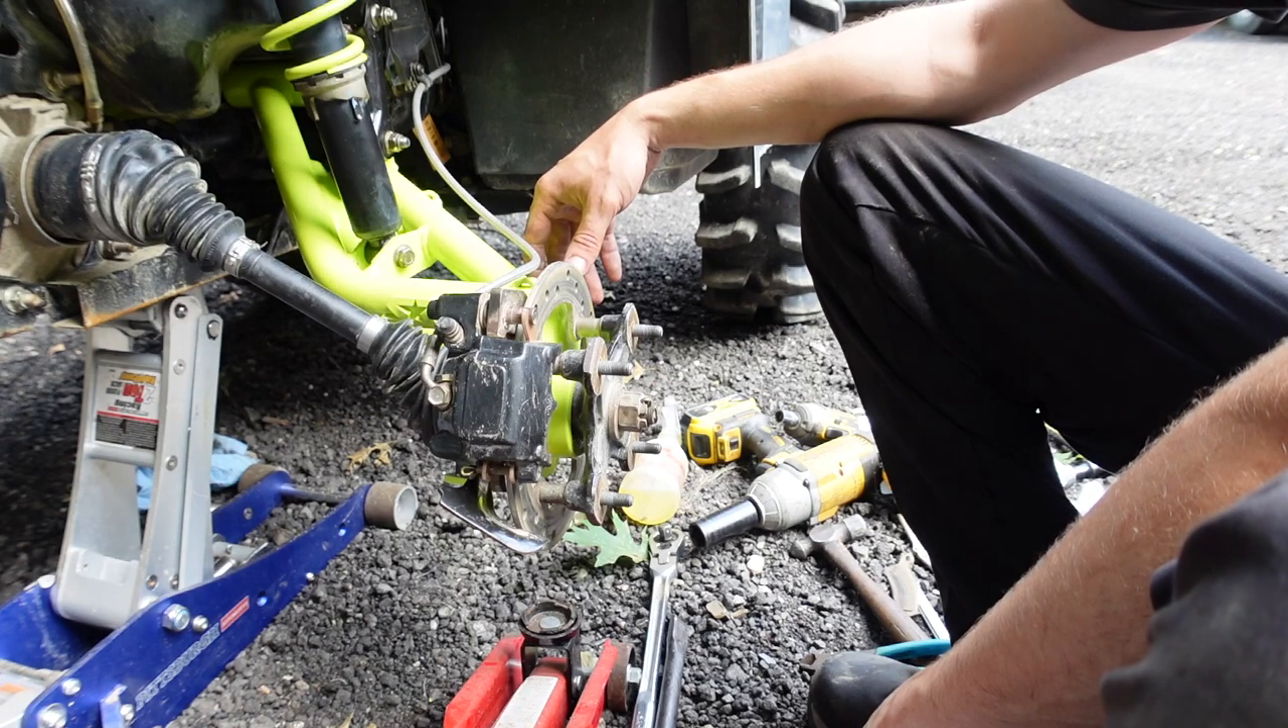Yeah, we just got to get the wheels back on.